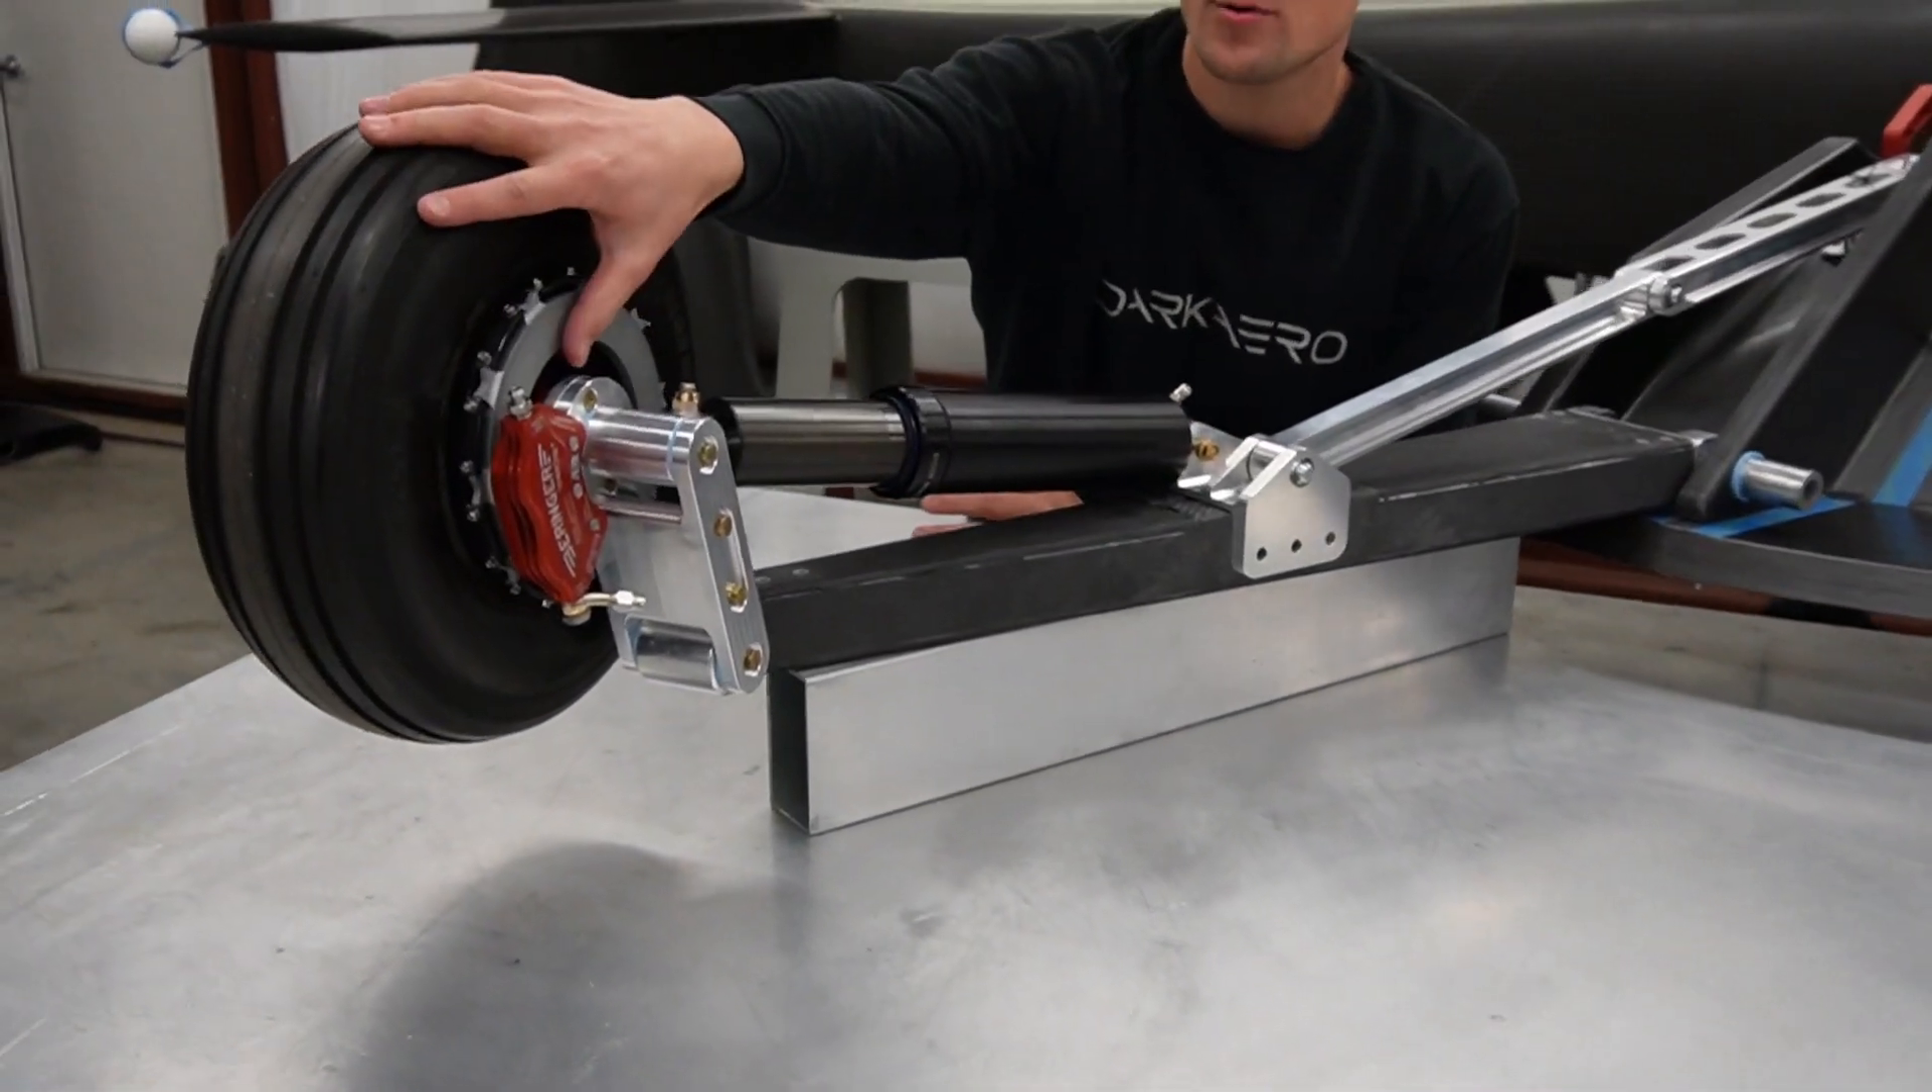We've got the wheel and brake here, which is attached to the trailing link.